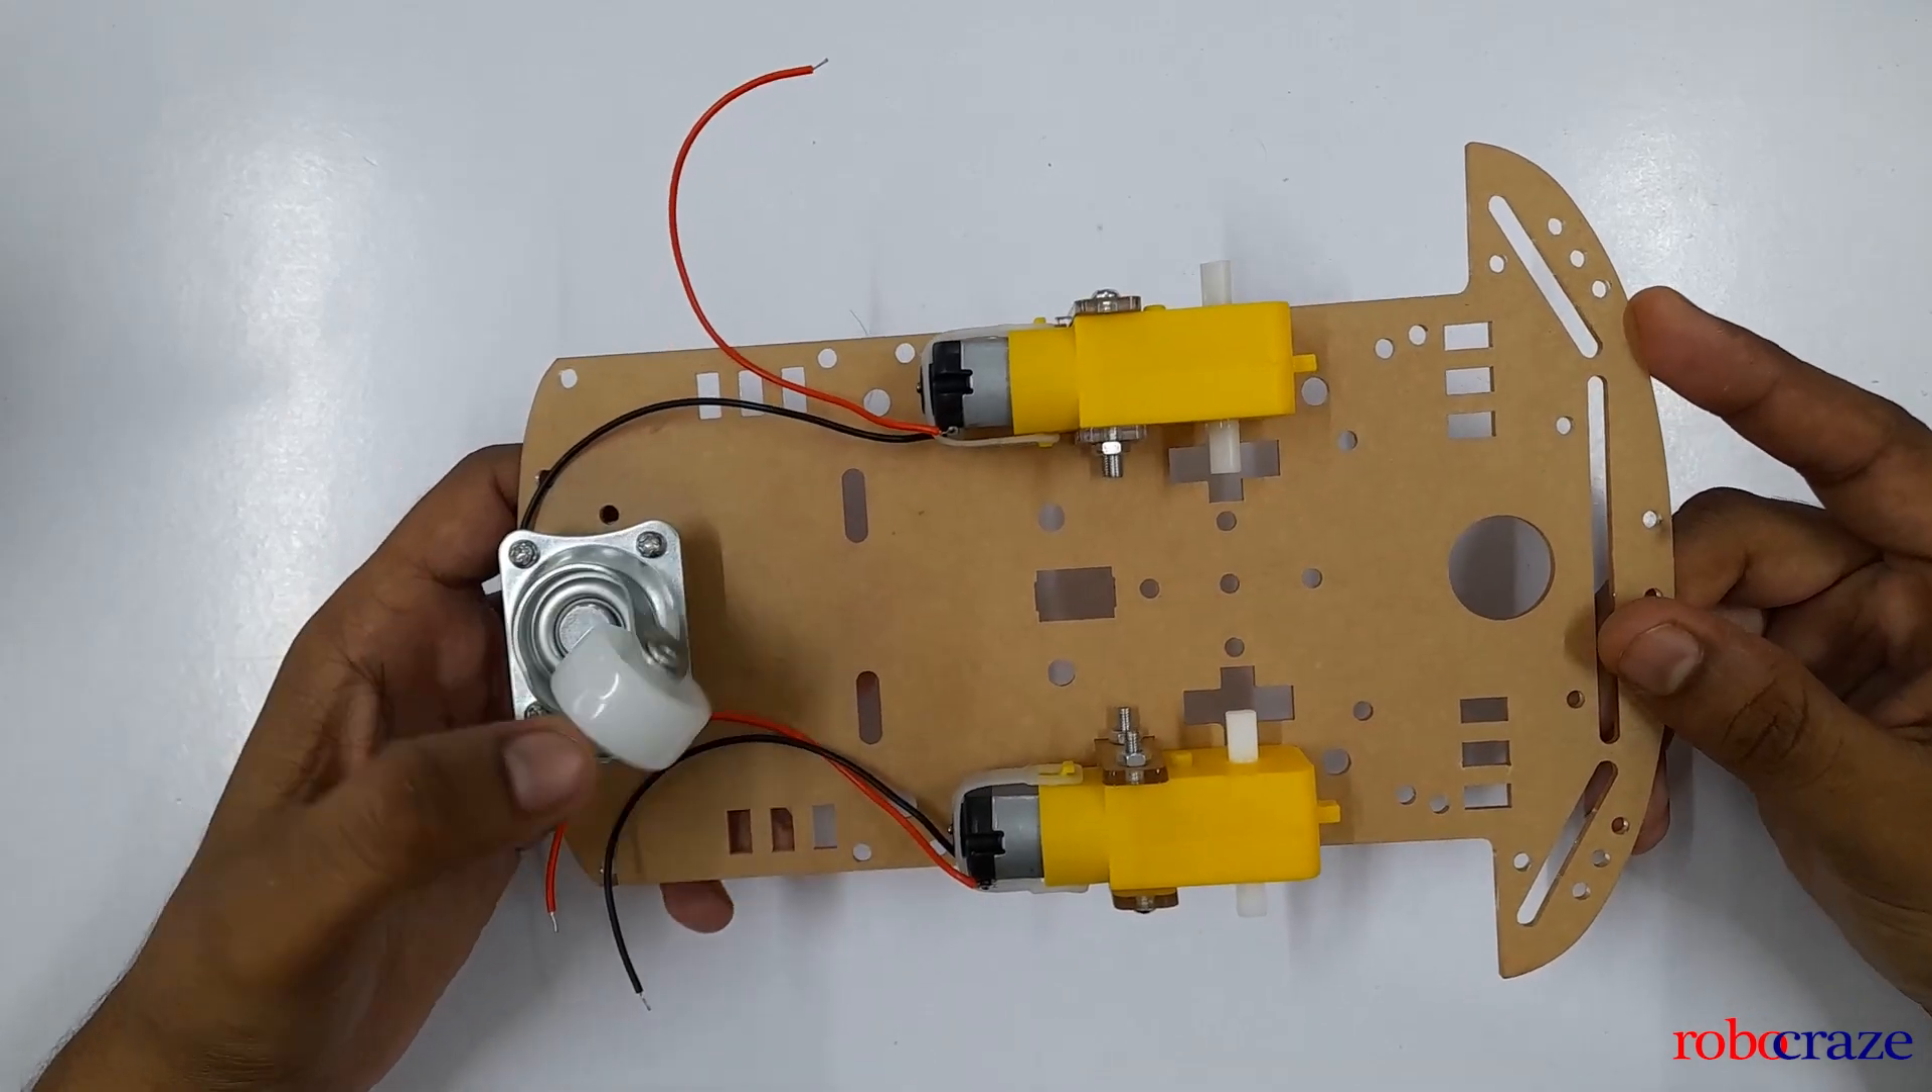This is how the chassis will look after assembling the universal wheel and dc motors.